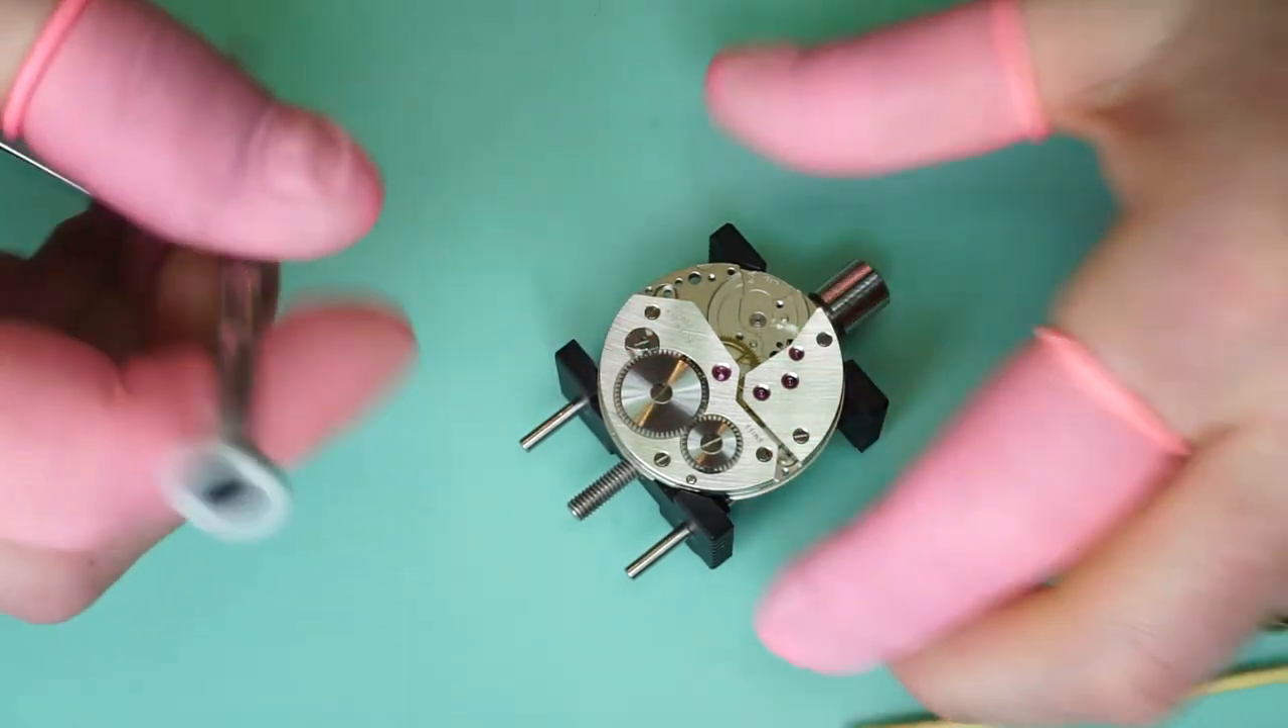And there is pretty much the main bulk of the movement reassembled.